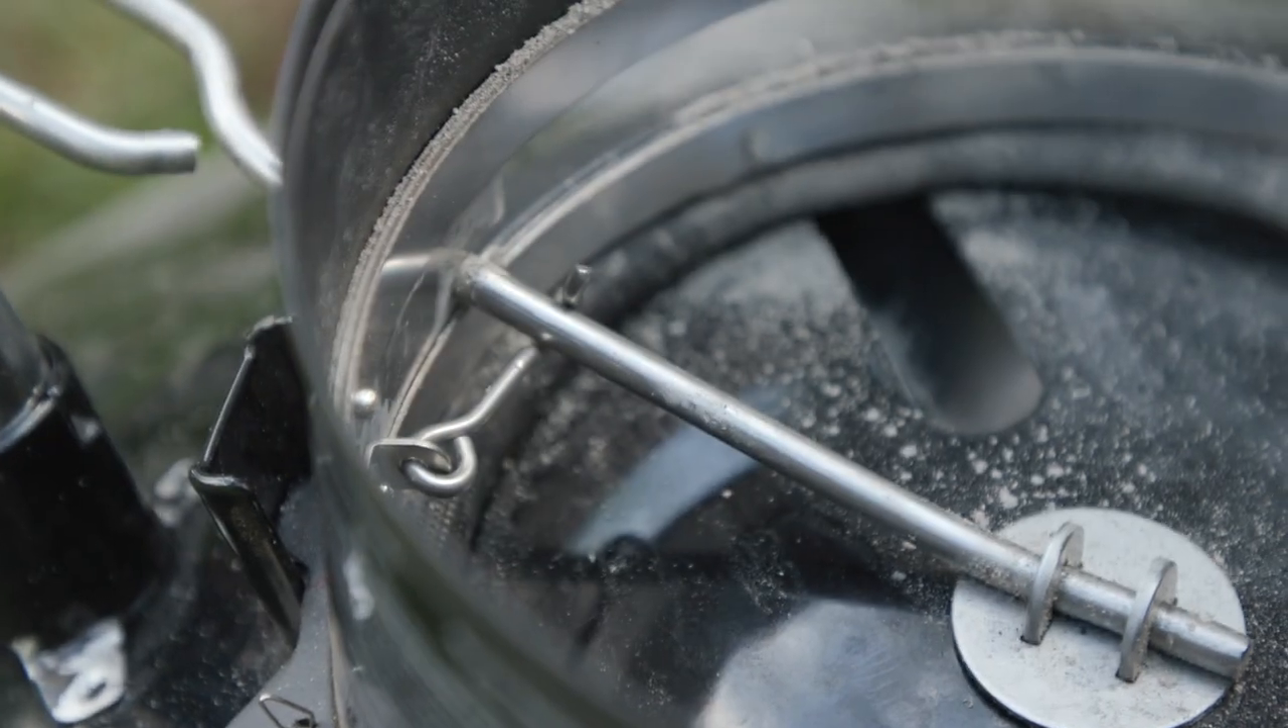But now that the hook is attached to the sweeper, now I can control the vents of my kettle.